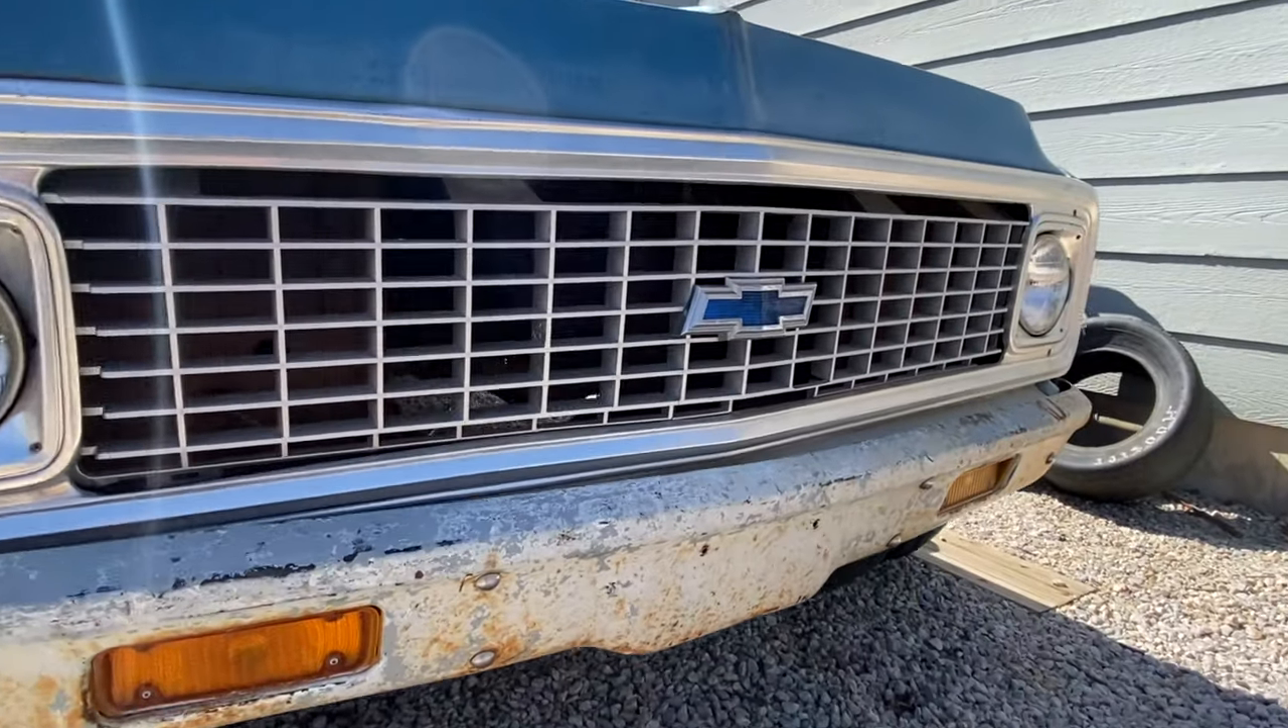So I've got the original bow tie back in the truck, and this is where I want your guys' opinion.